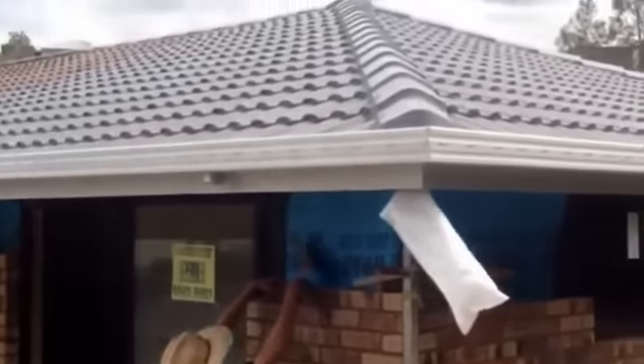There's the roof tiles we did up there last Friday.